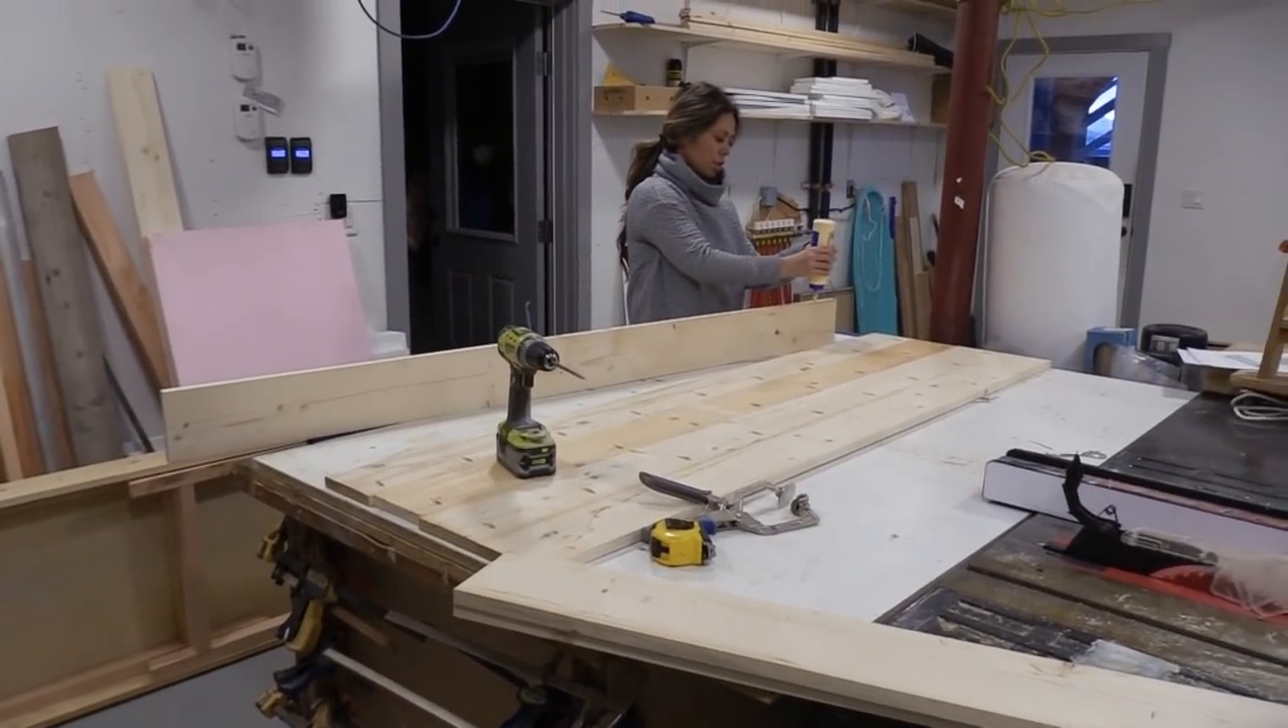And so I've already started joining the table top boards together here.